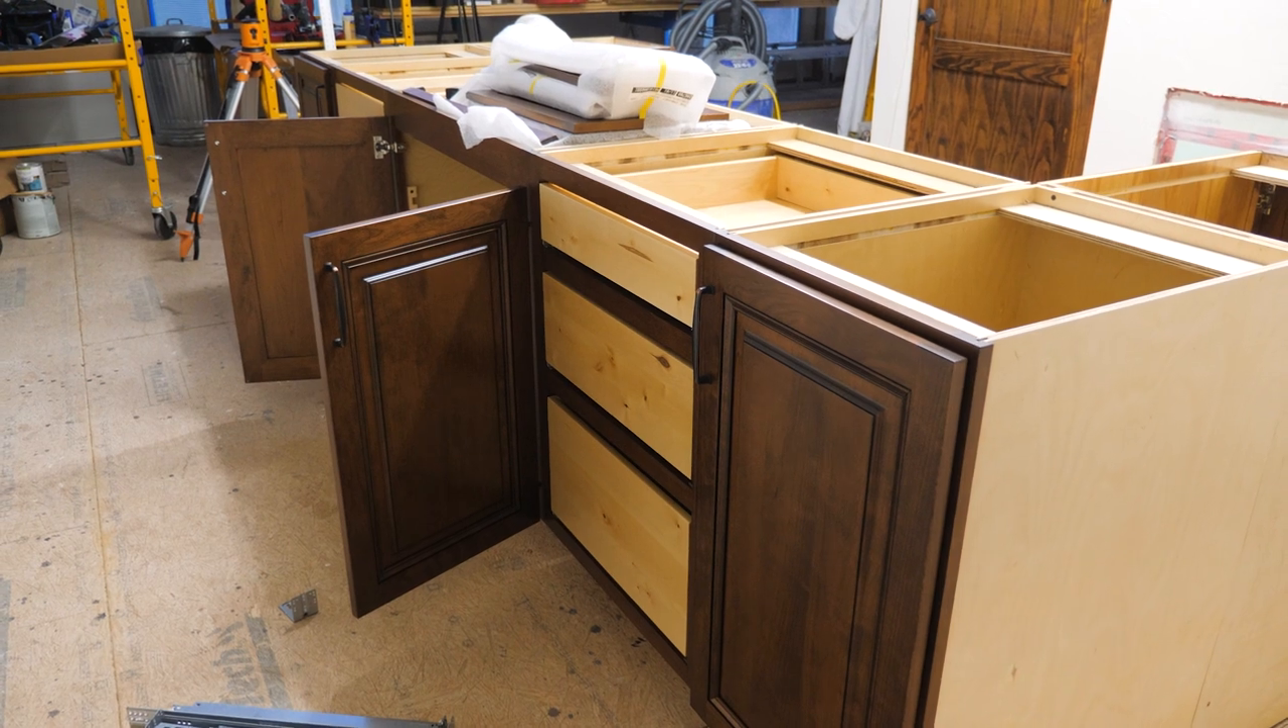There's the working side doors on and drawers in.